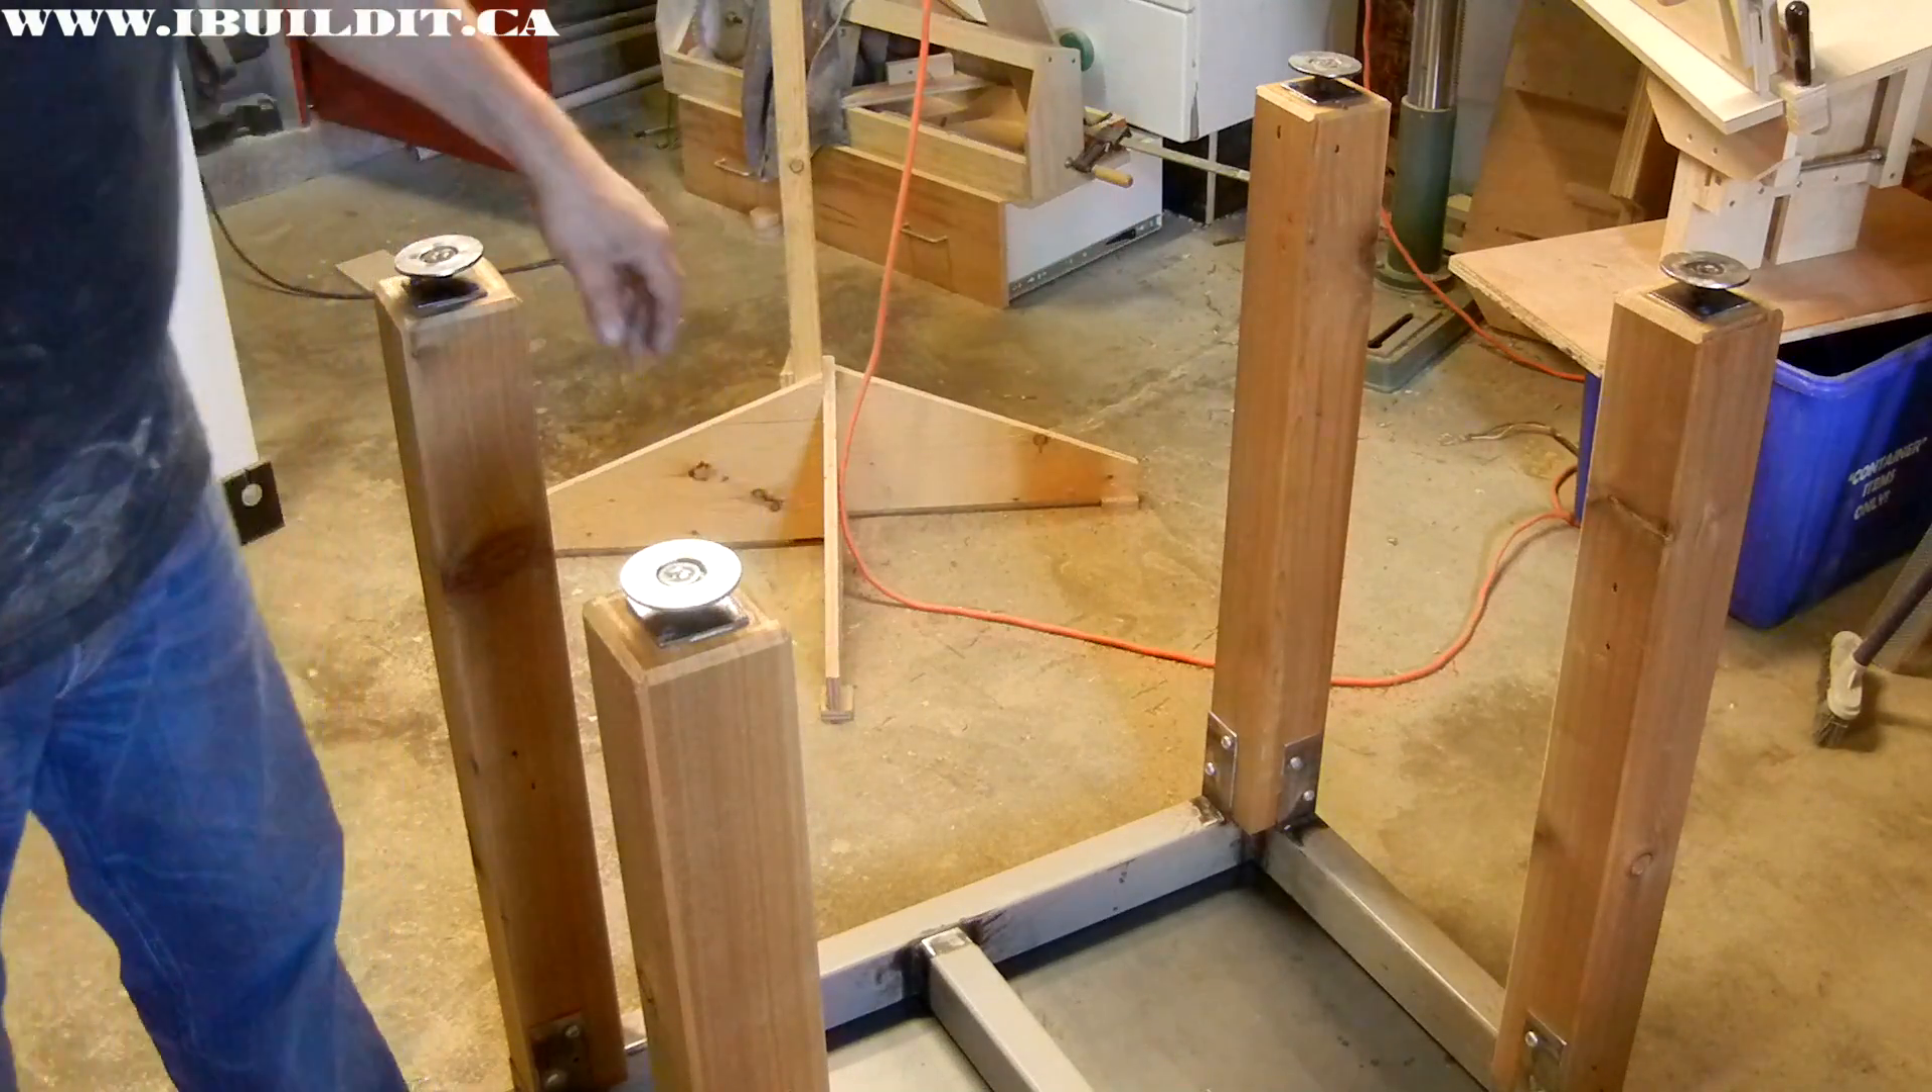Okay, while I get the rest of the adjustable feet put on, I flip the table over and I'm getting ready to add the lower stretchers.